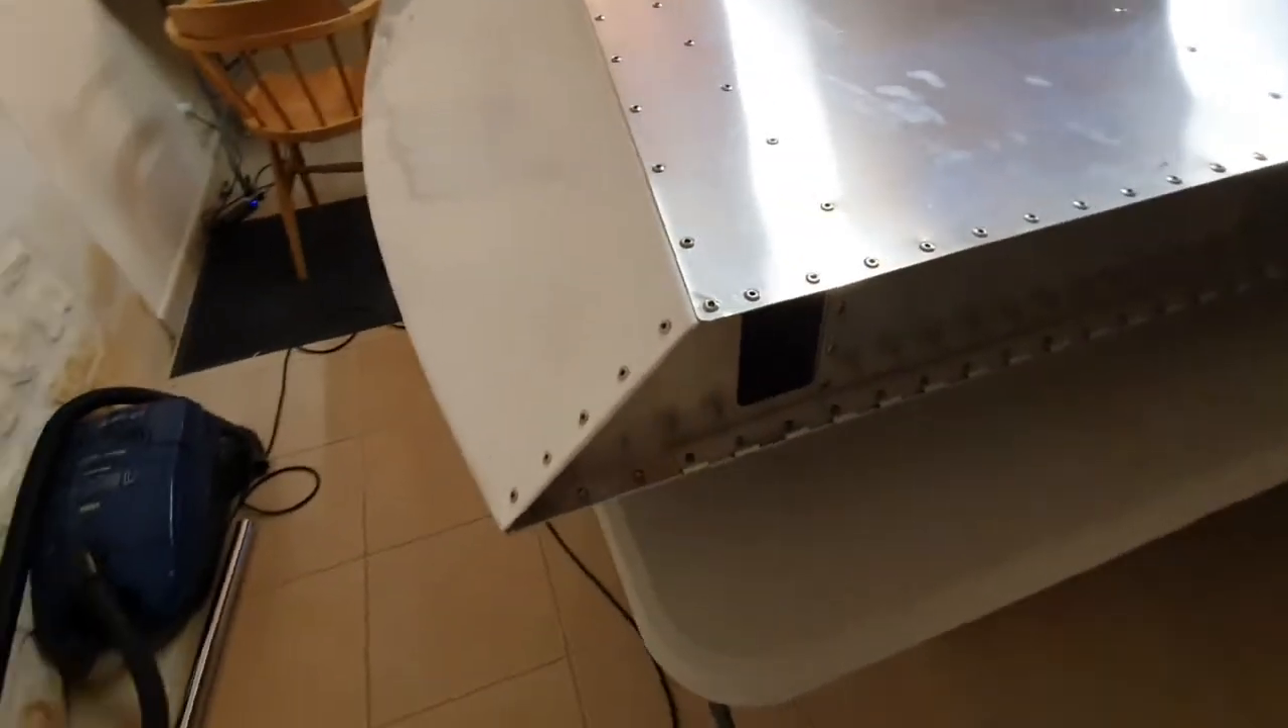One complete wingtip. All riveted on. Edges all nice and shiny.